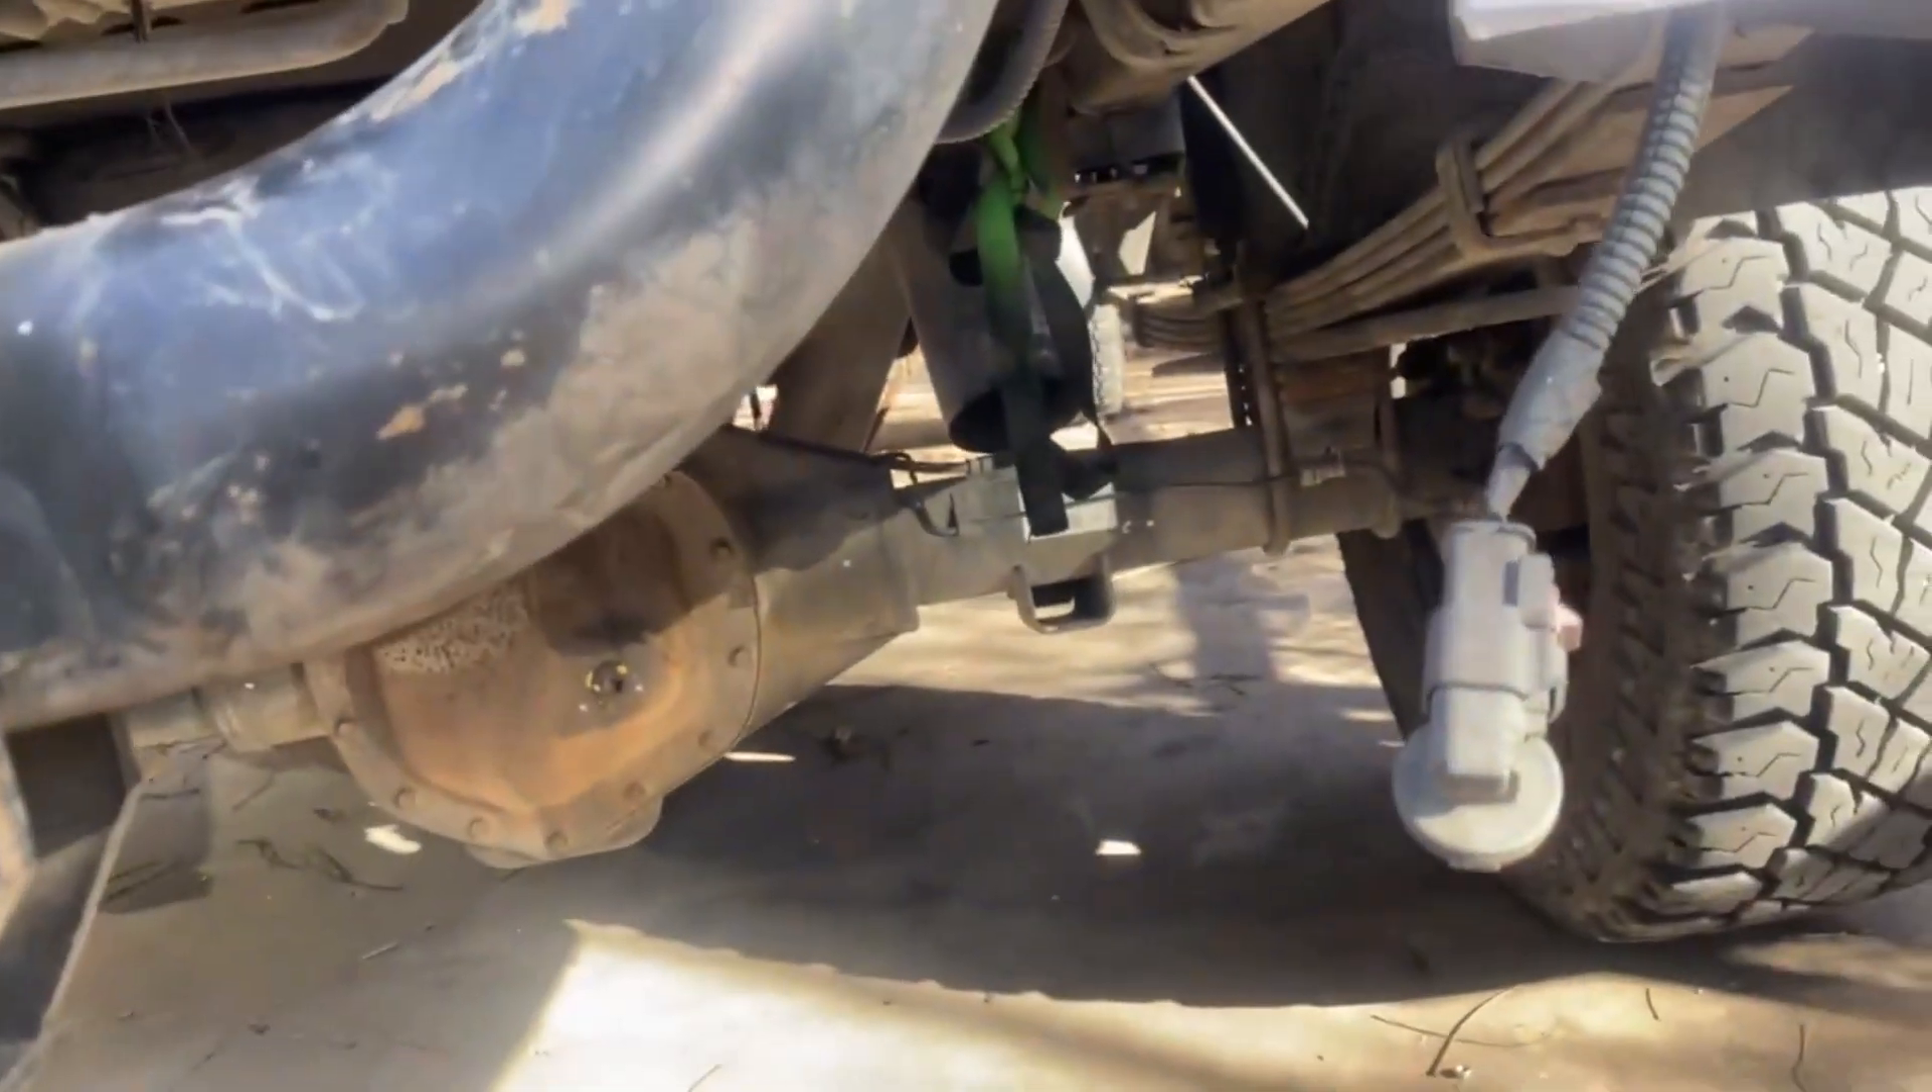The previous owner put these green straps I have no idea why I just haven't gotten to take it off yet.